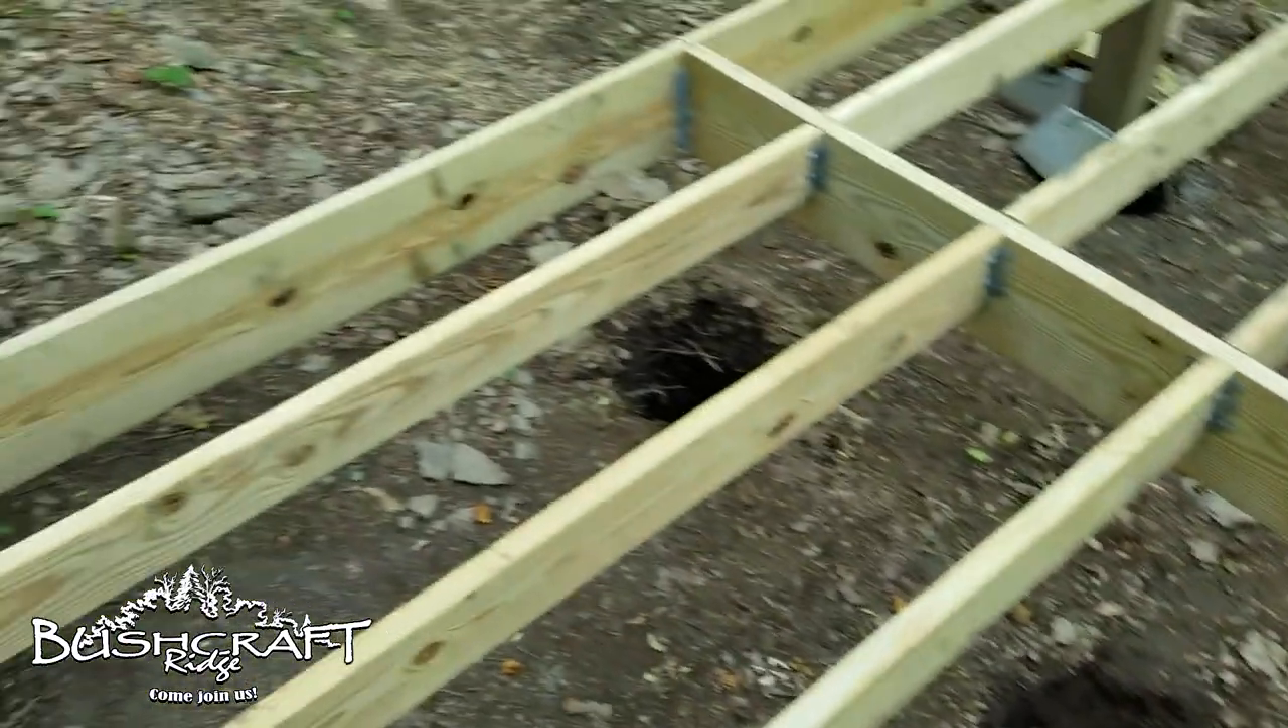You can see I don't have all of my support posts in yet see those holes down there.